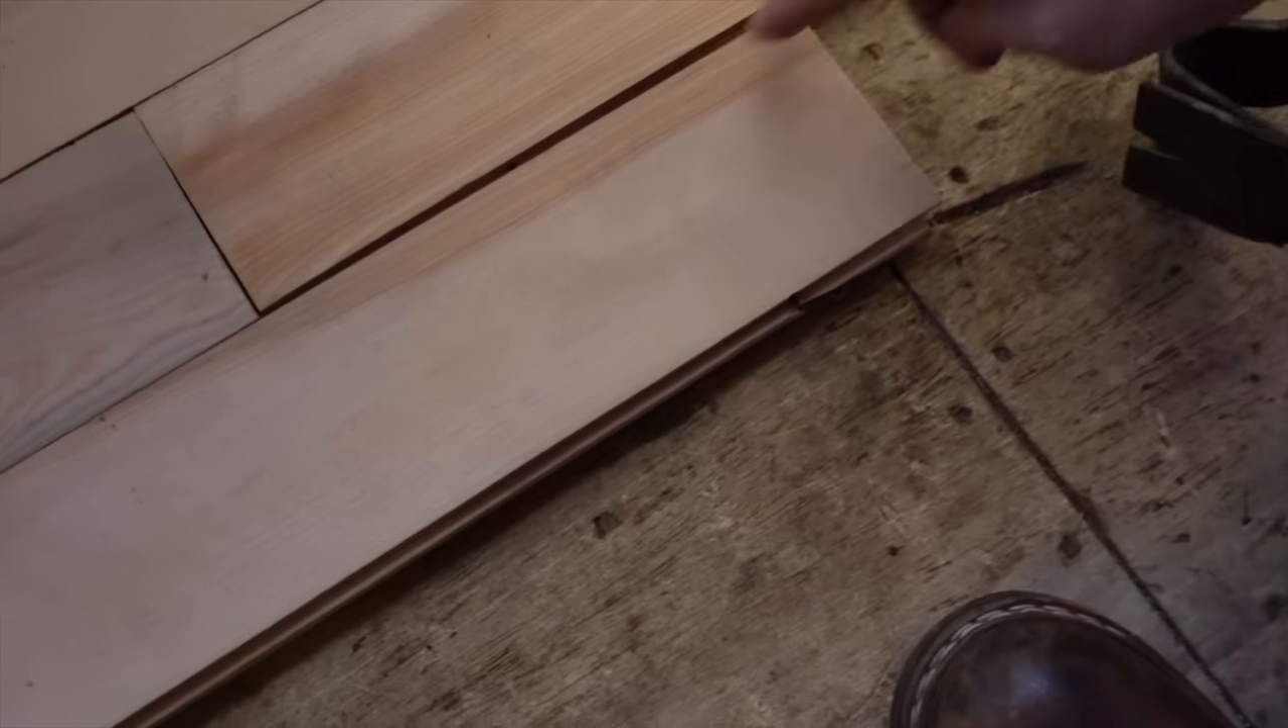But we've come to this little section here you can see a pretty big gap starting here and it needs to be set right up against it really.